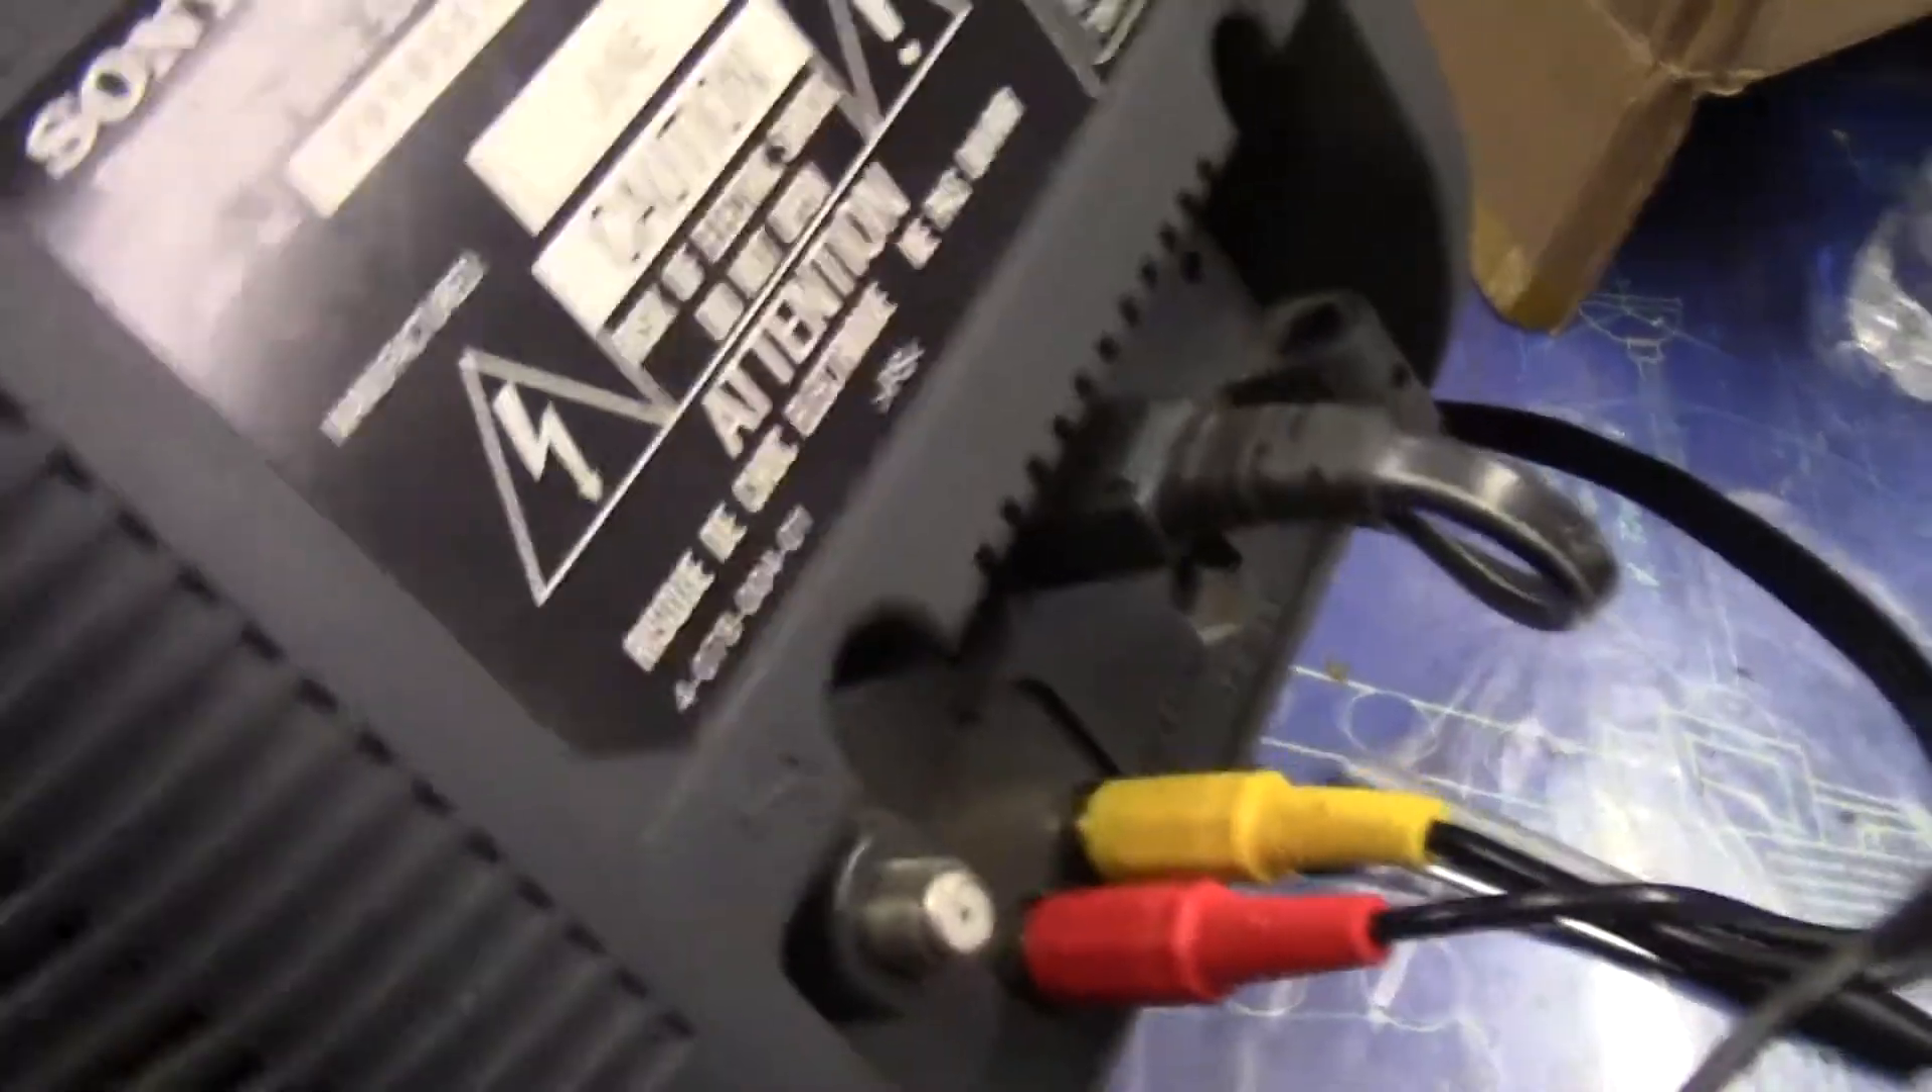You can see that I have the audio video cables hooked up, at least as much as is possible with this TV since it's not in stereo.